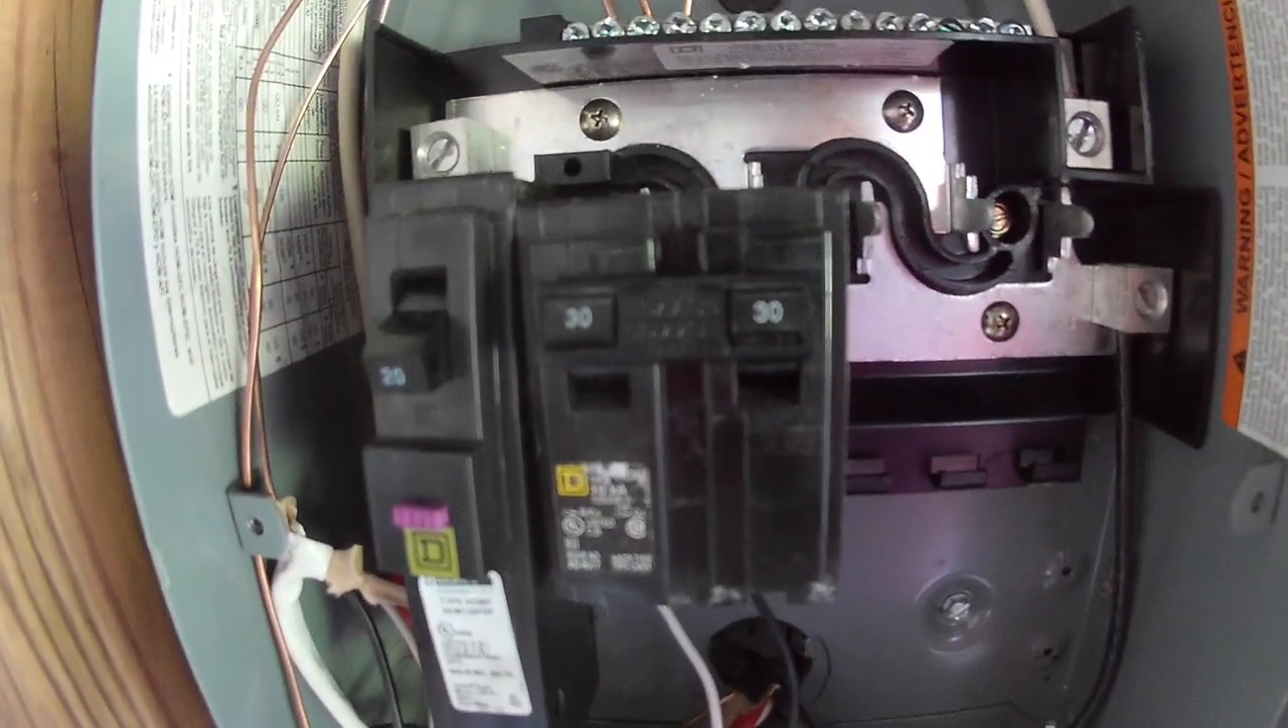So I have restored power to the box. I haven't put the, uh, face plate on yet.